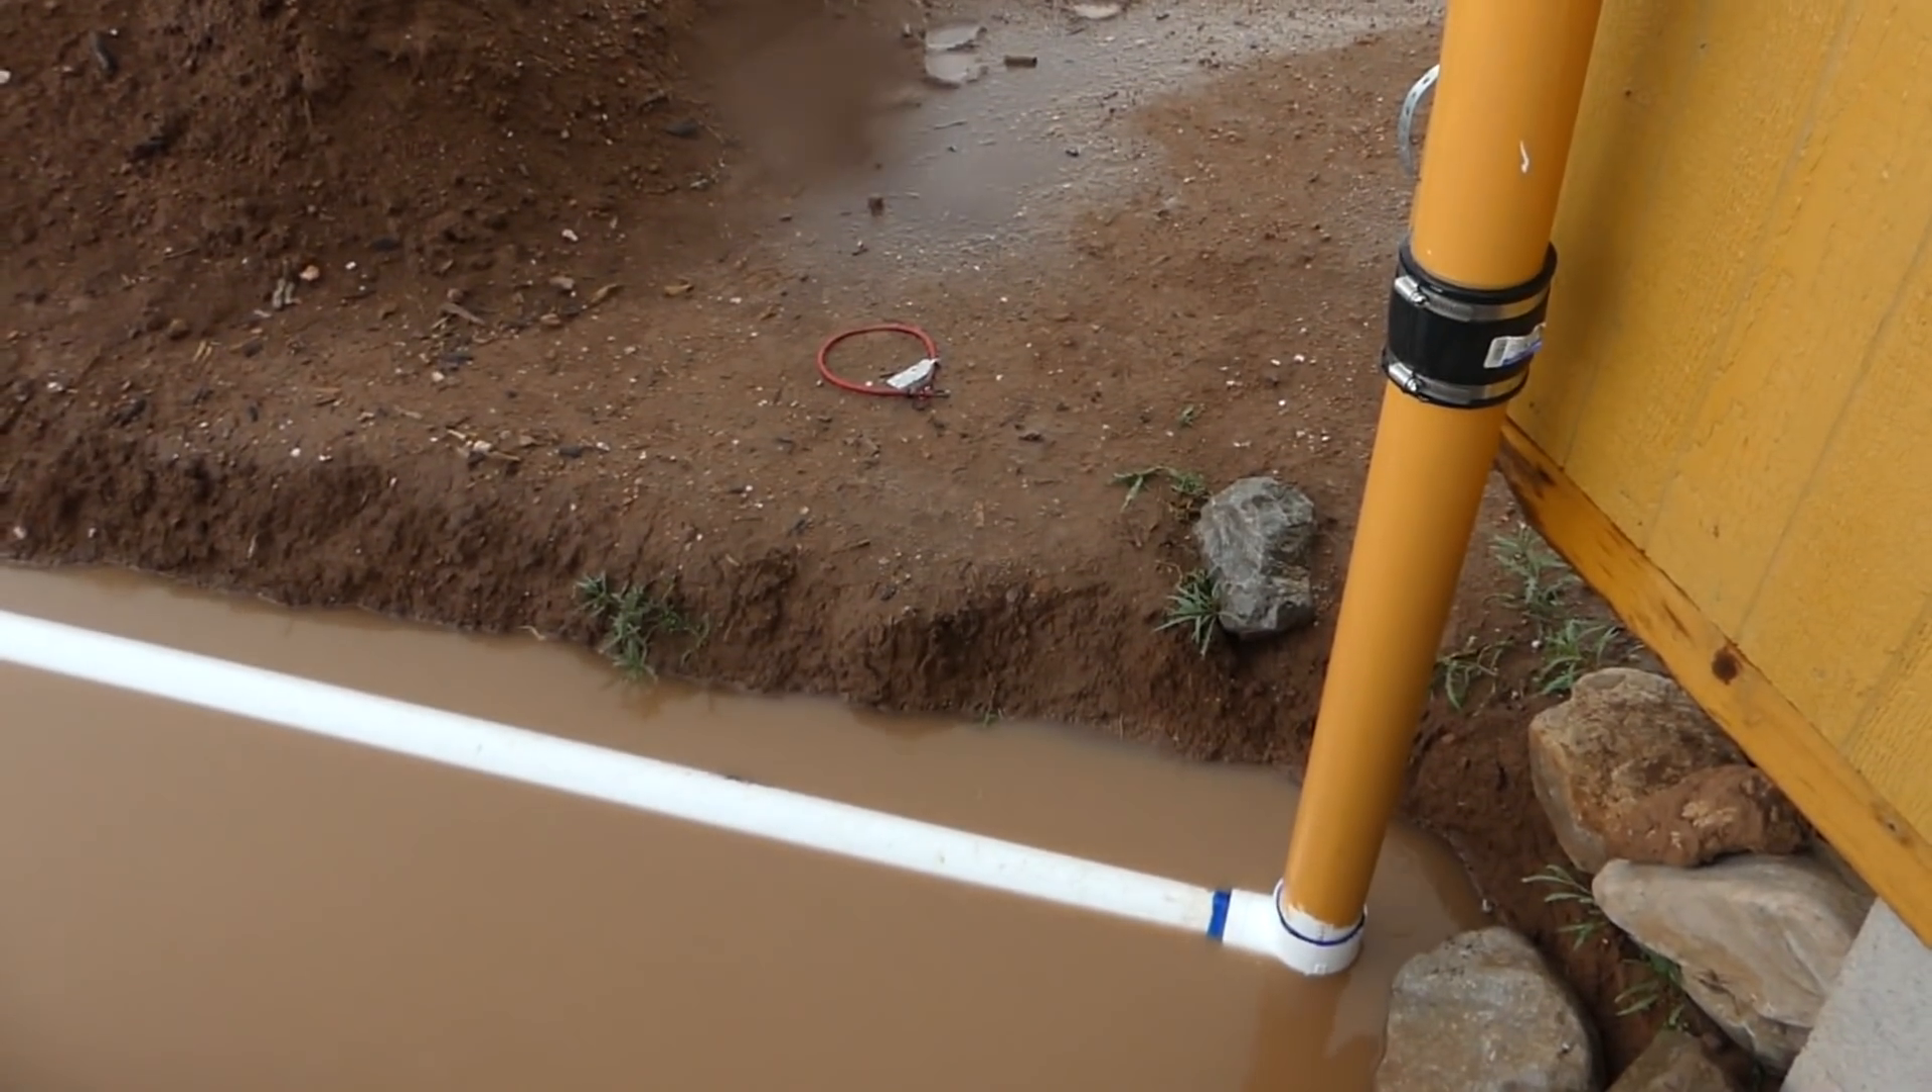It's not put in place with clamps properly, but the downspout's in place.